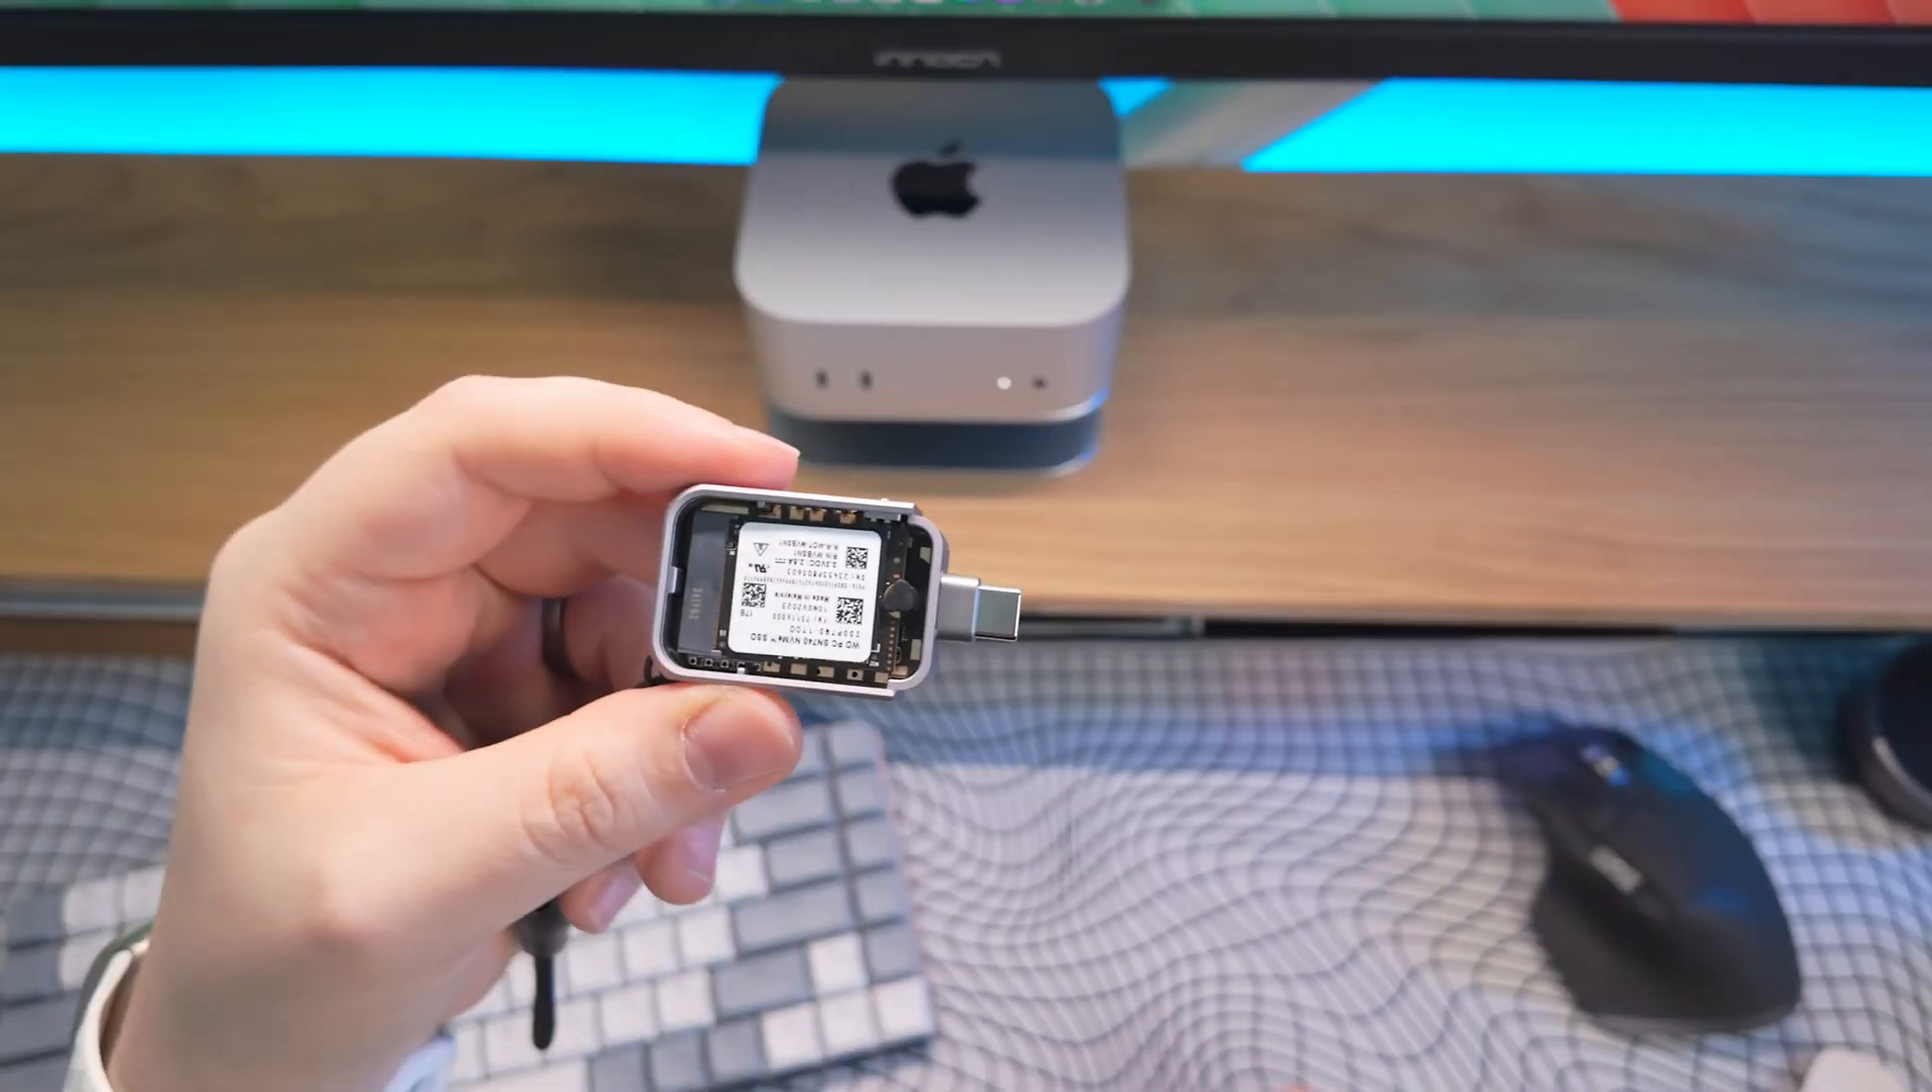Now your NVMe drive is in there perfectly fine.